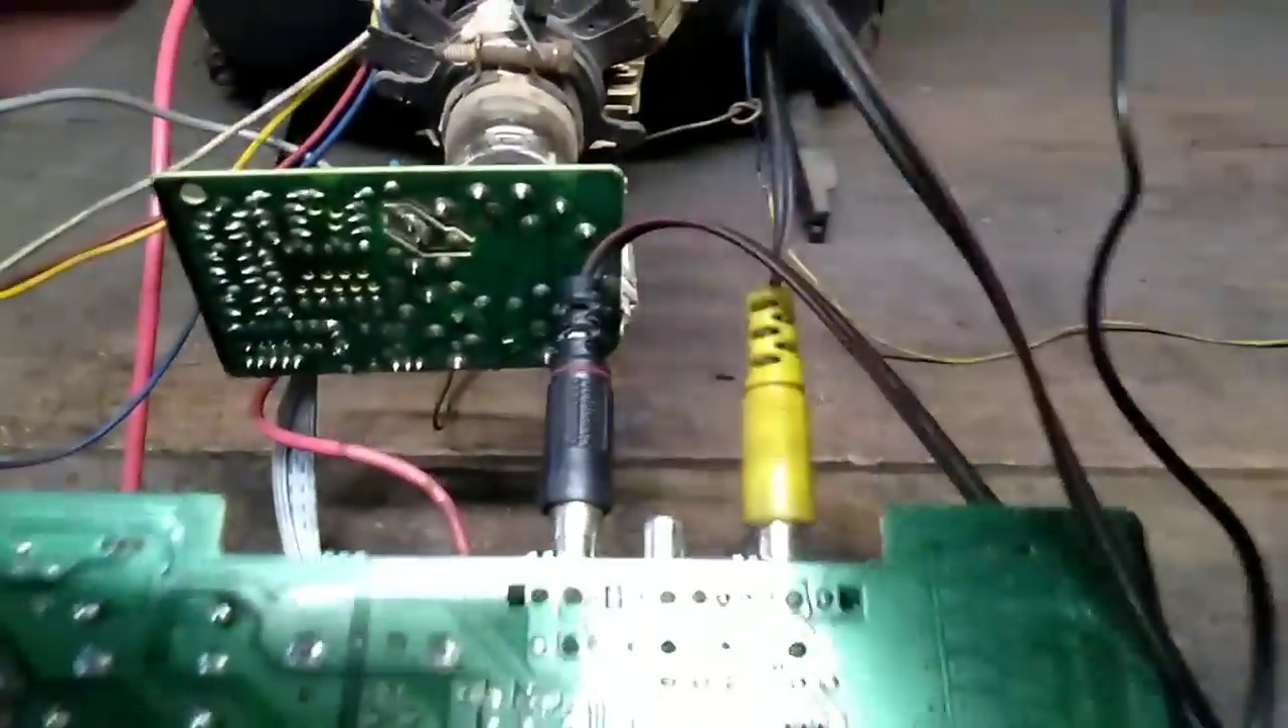मैं audio video connection सब कुछ connection कर दिया।